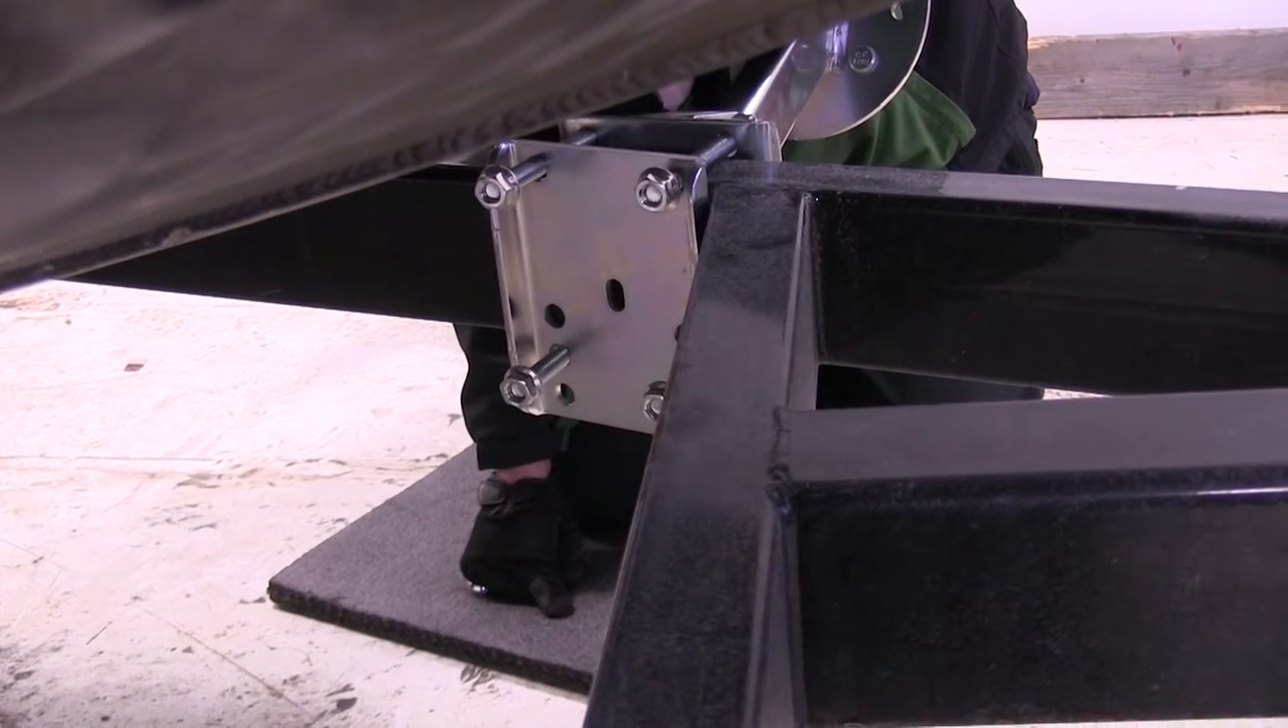Now you'll notice that the nuts don't thread on all the way because they're lock nuts.